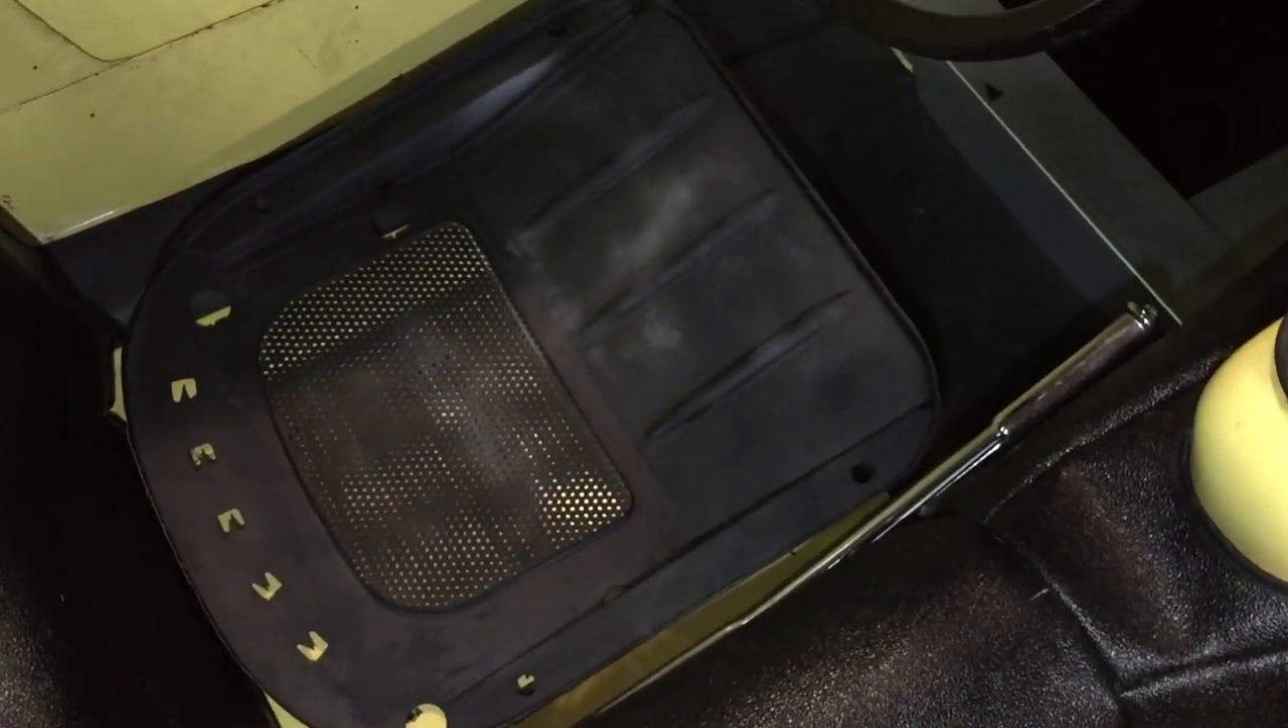I've got a seat tray in place to hide the floor.